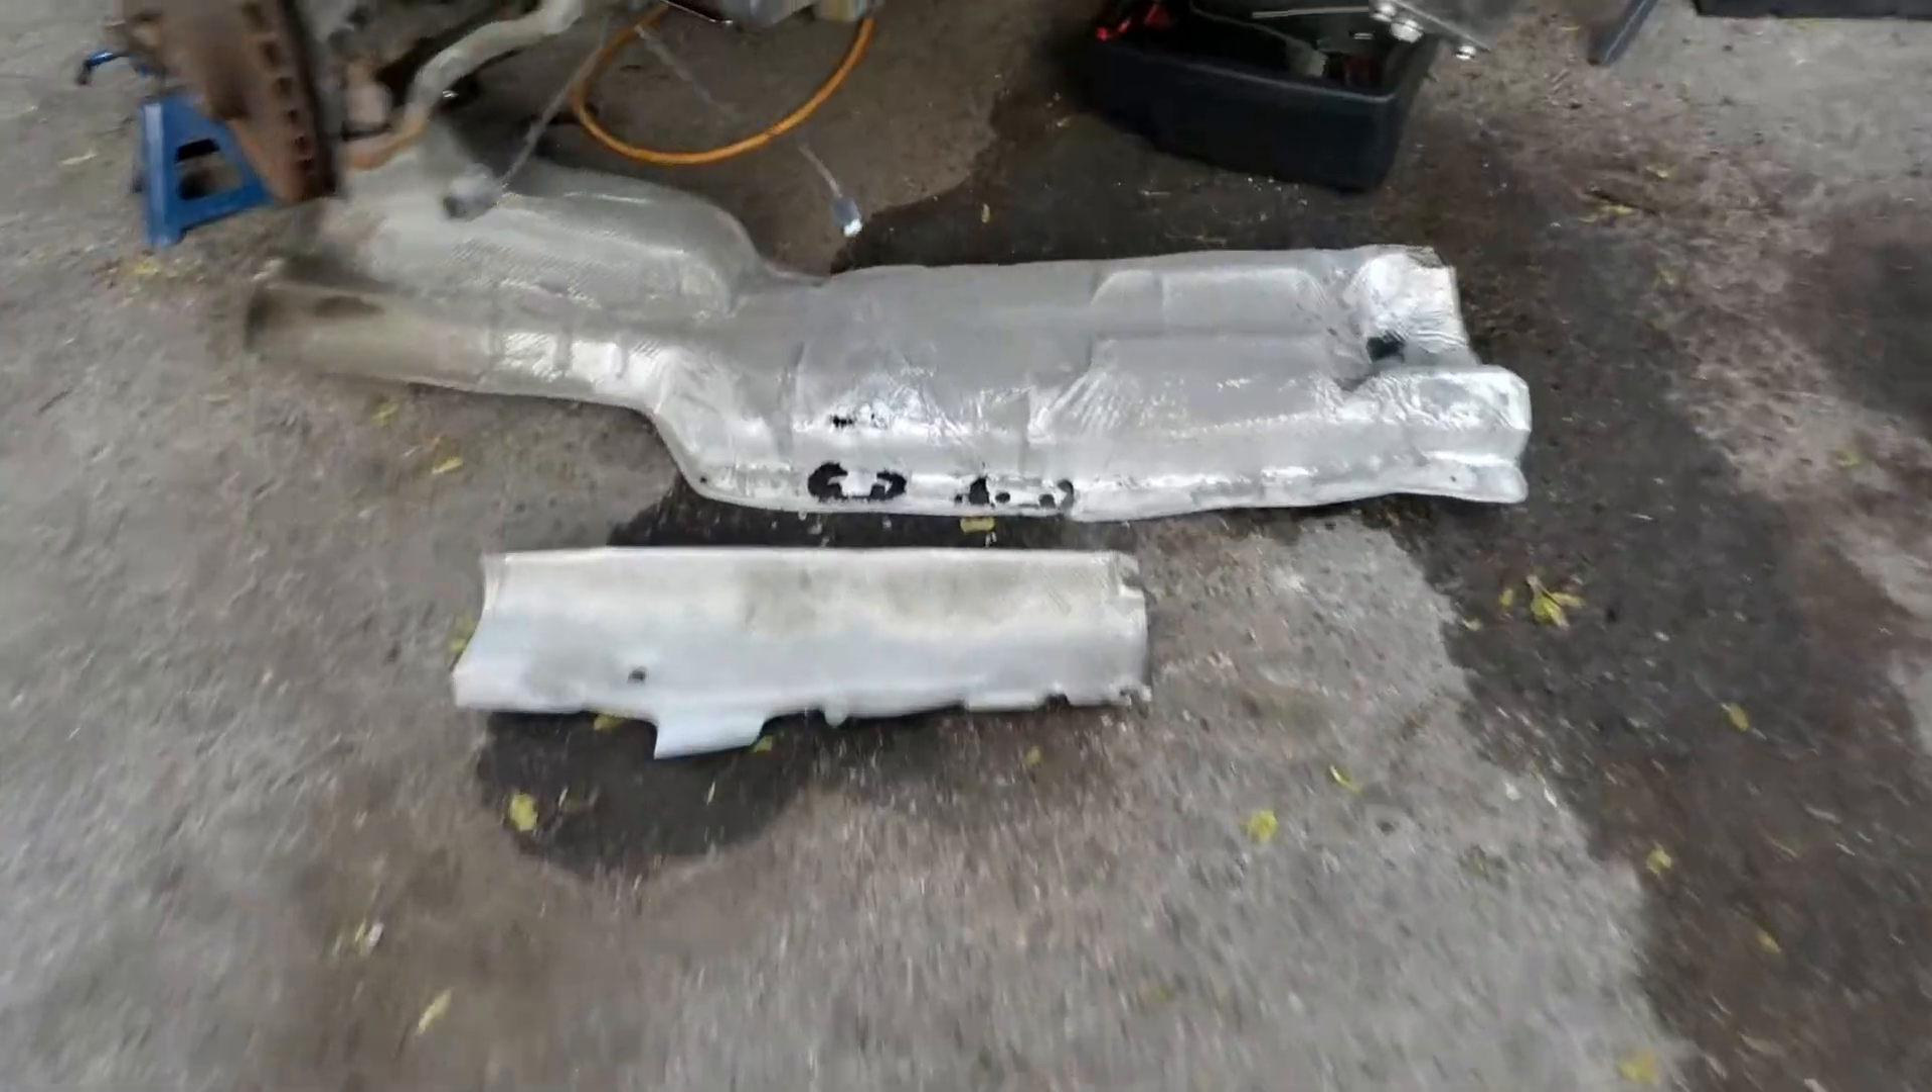Okay just got those heat shields down.